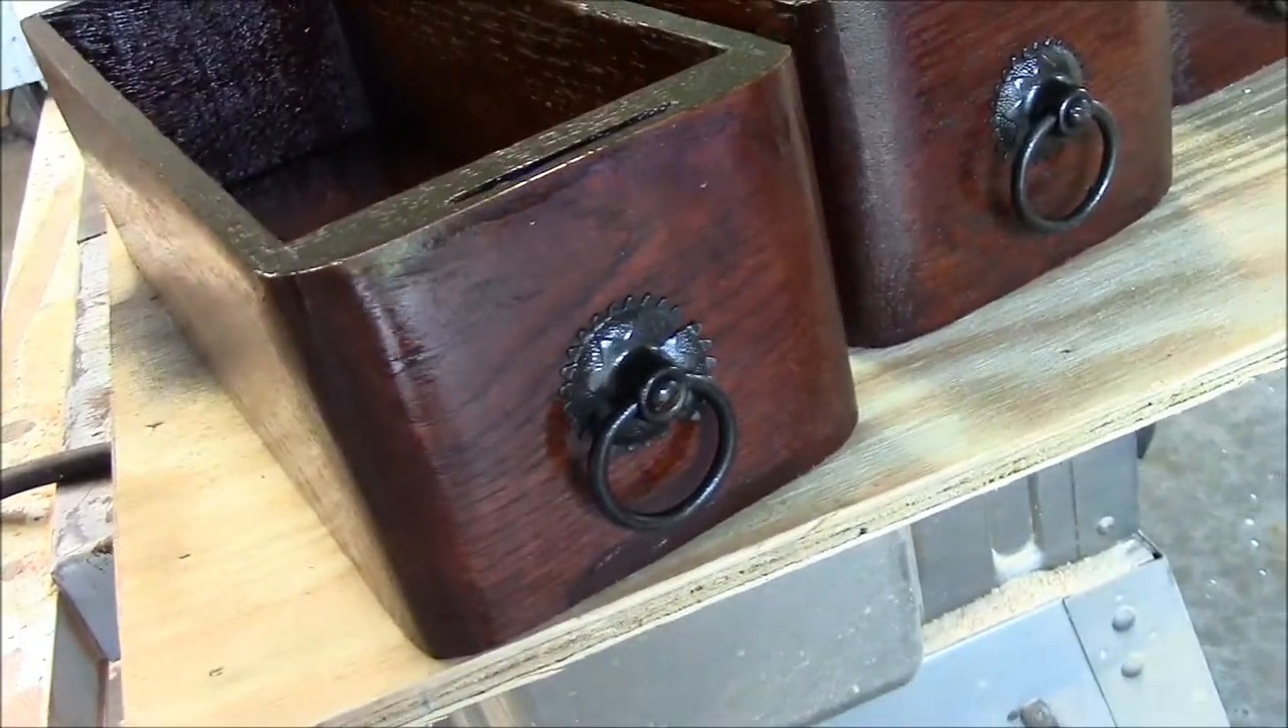I want to show you the drawers, I just got the hardware back on the drawers.